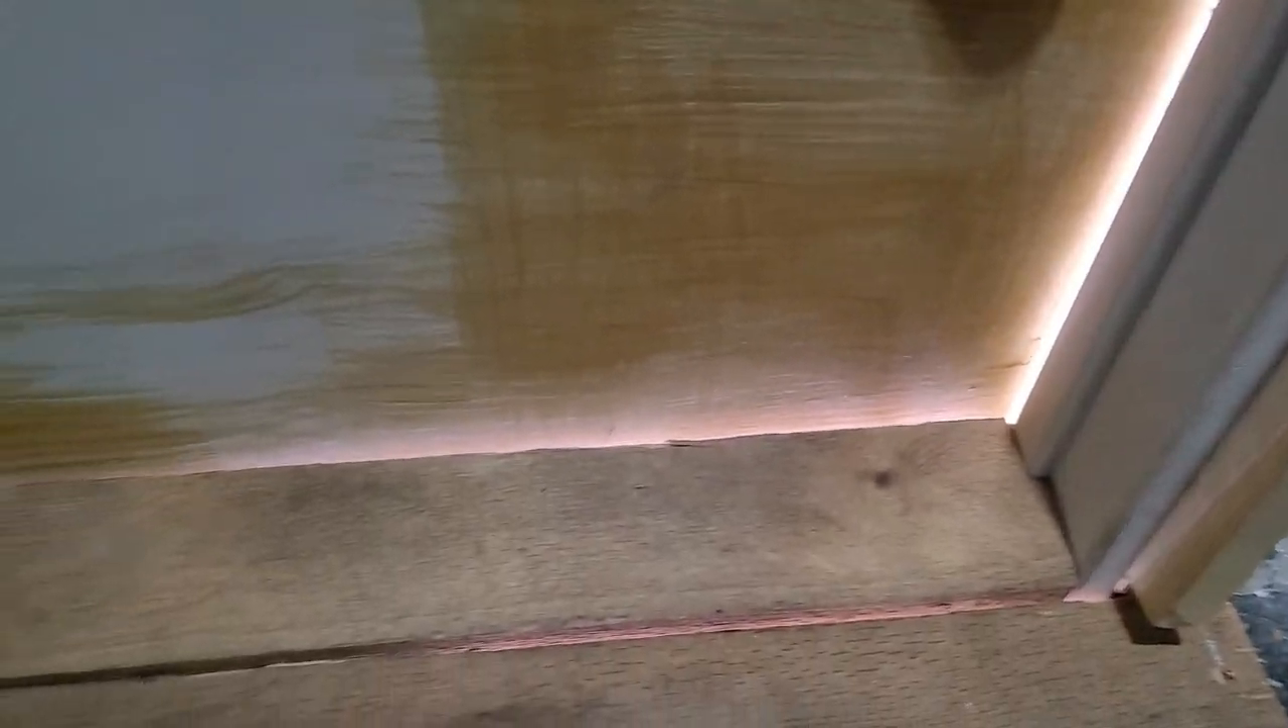You can see daylight all through this door.